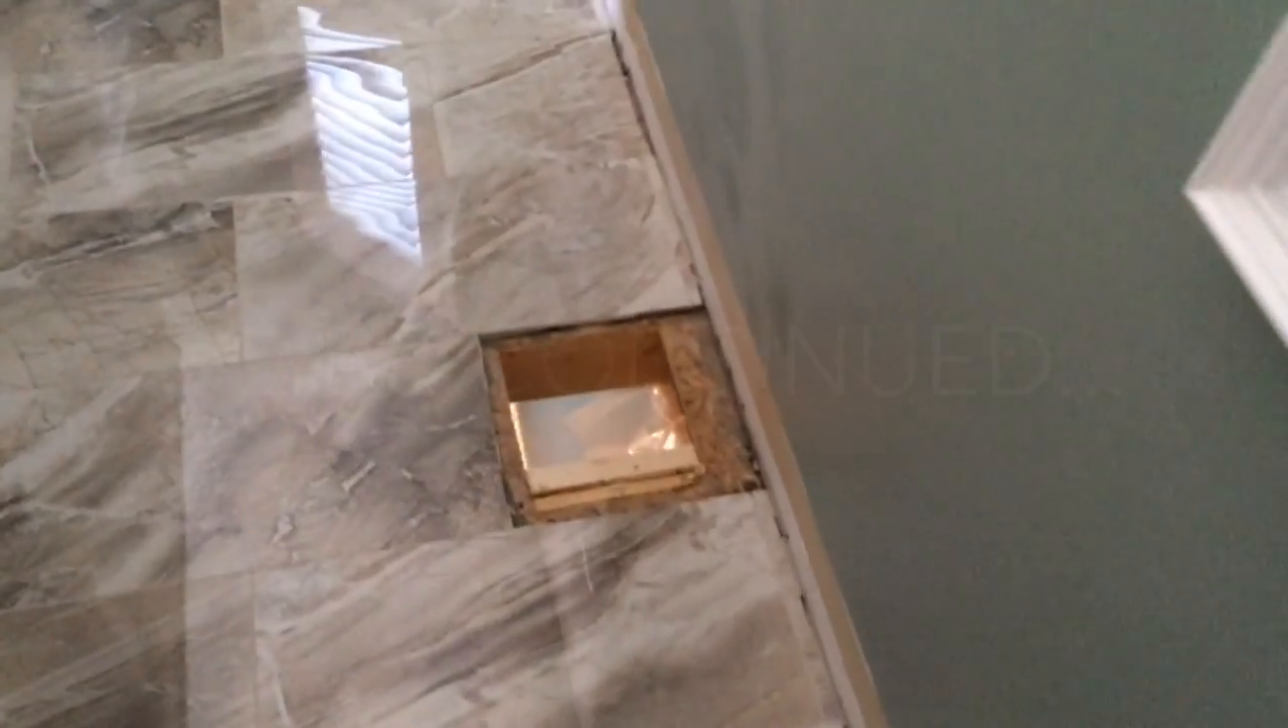What we've done here is we took out one tile.